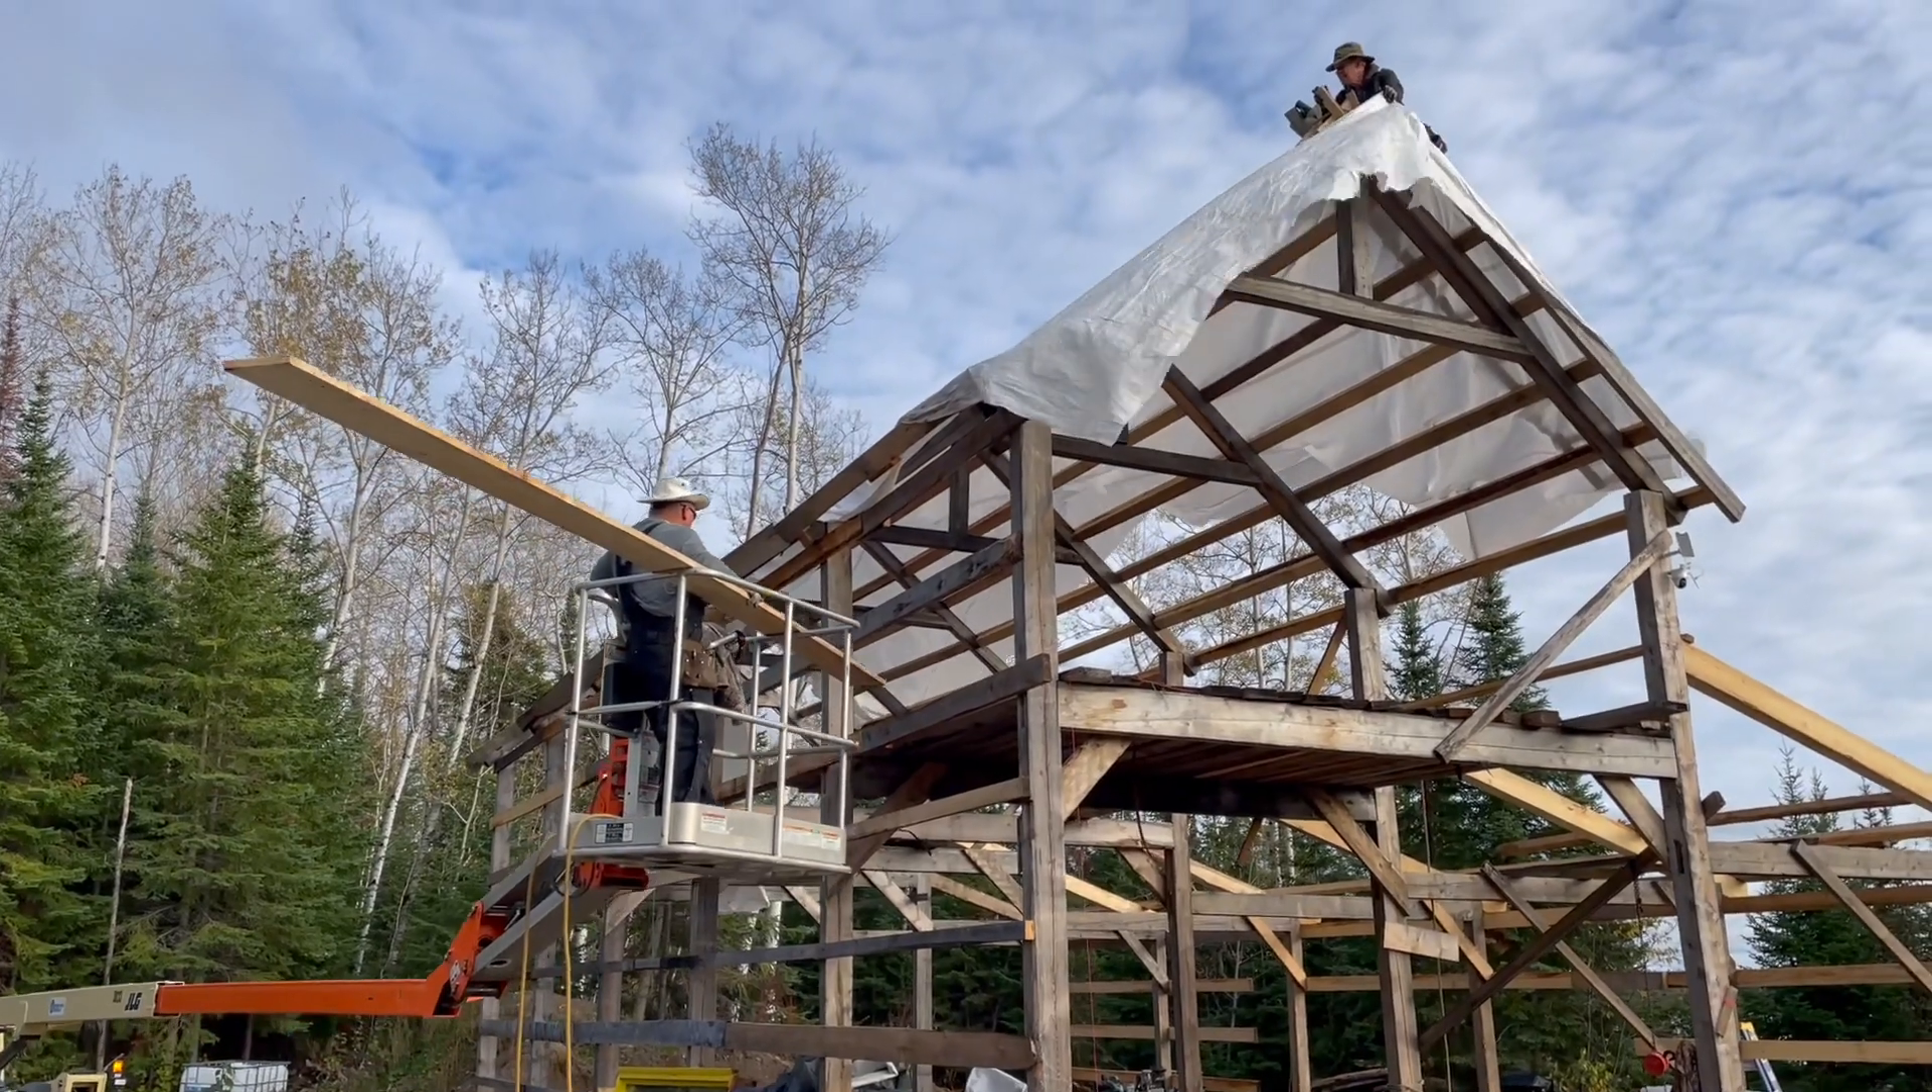The tarp is on it's not fully fastened and the first board is going up as the sheeting.